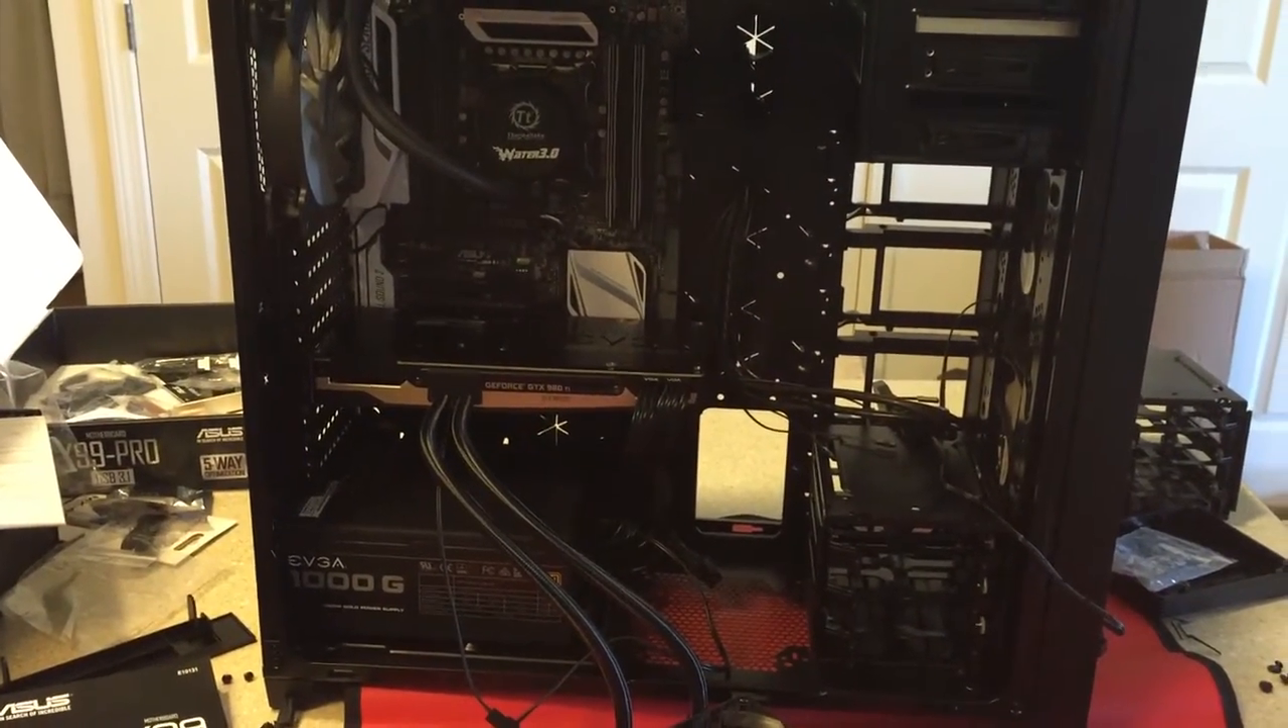I've put the video card in, screwed it in, put the power supply in, screwed that in.